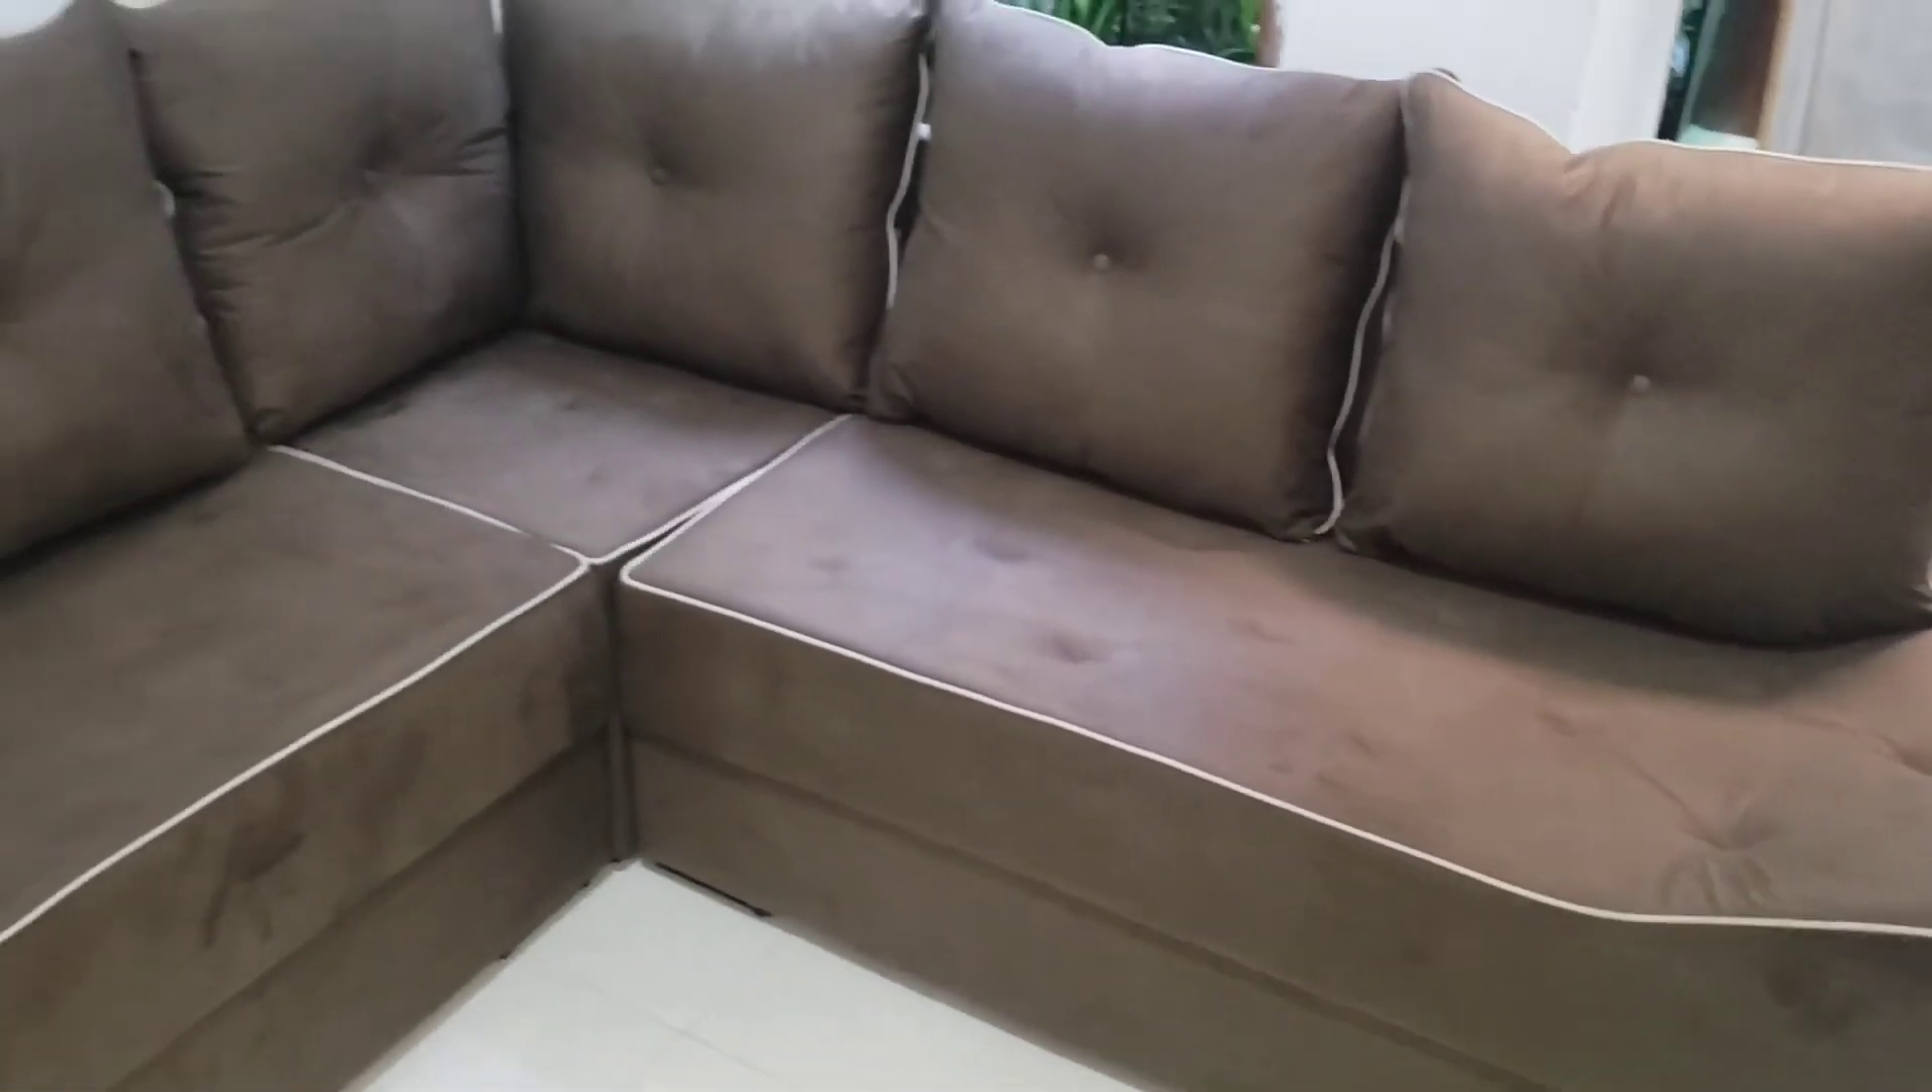O sofá já tá prontinho ó todo montadinho já coloquei as almofadas.